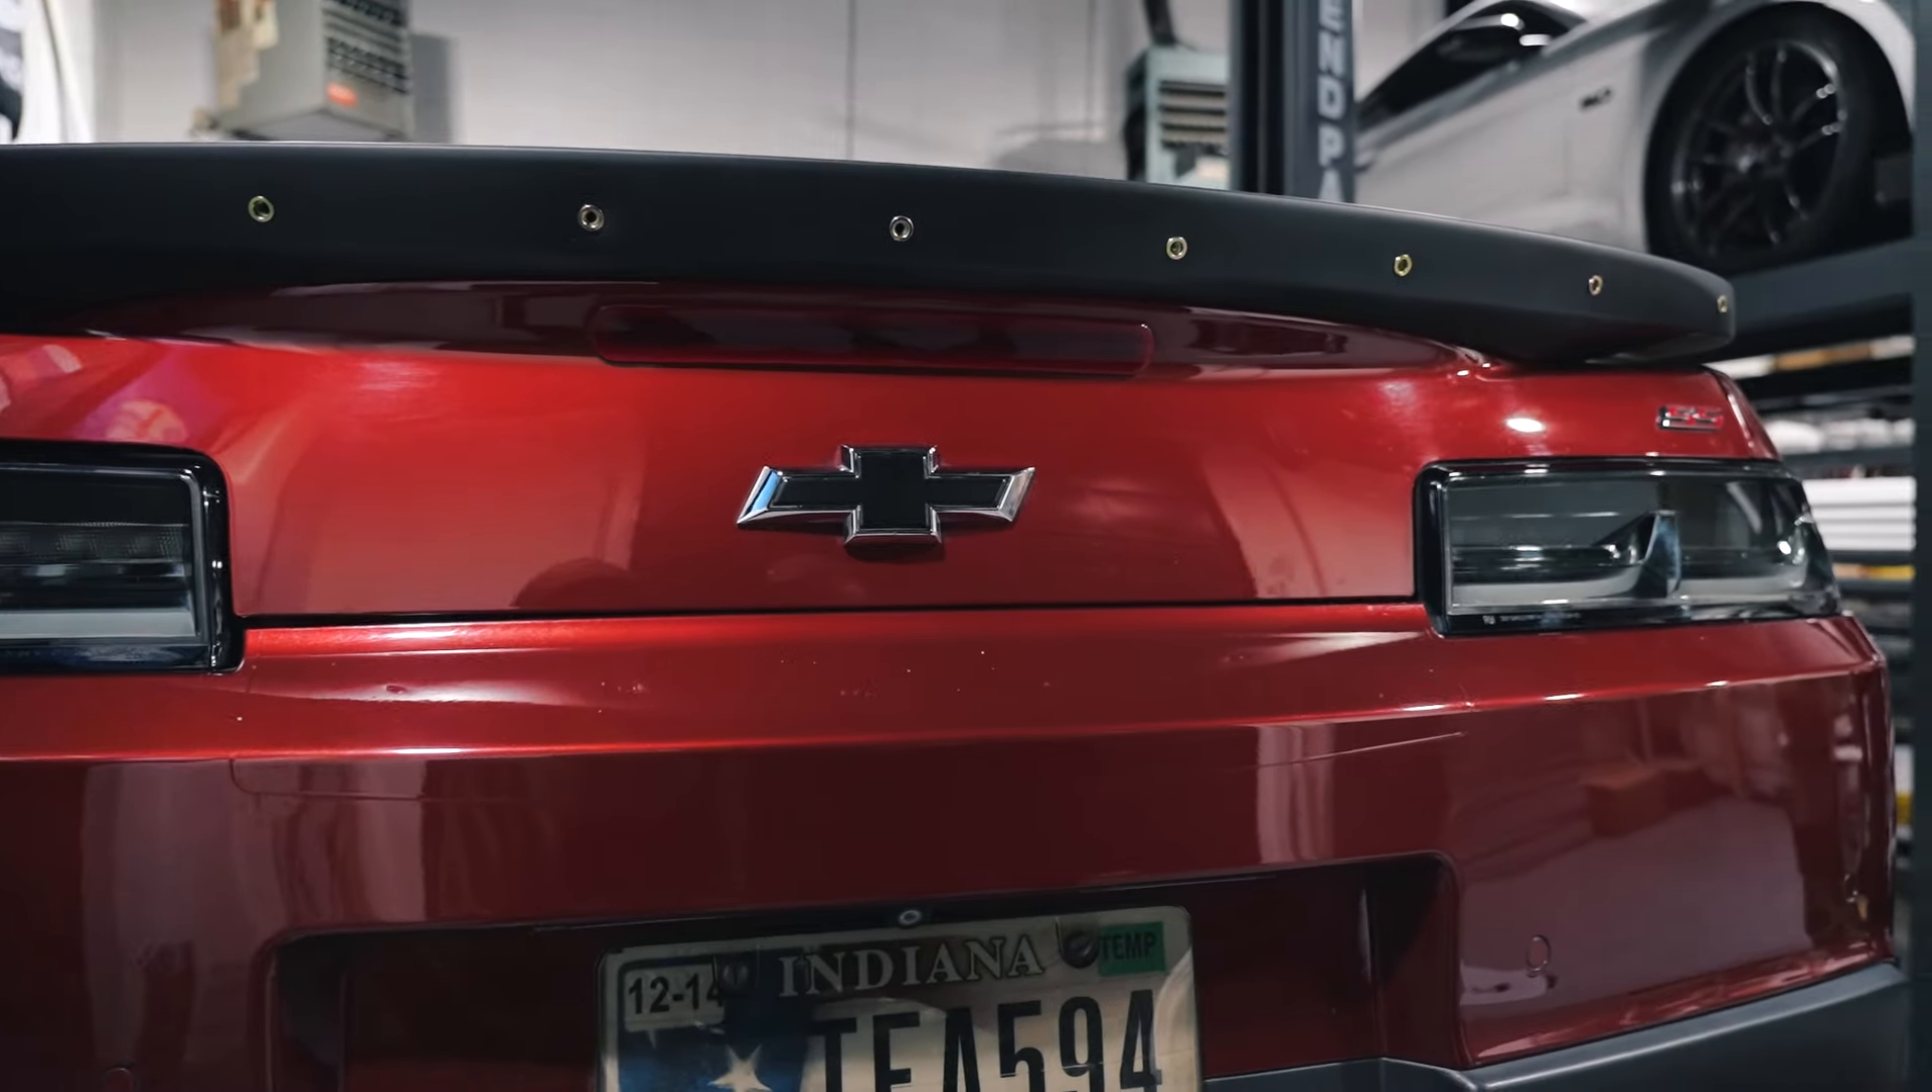We went ahead and we installed all of the rib nuts across the entire spoiler.